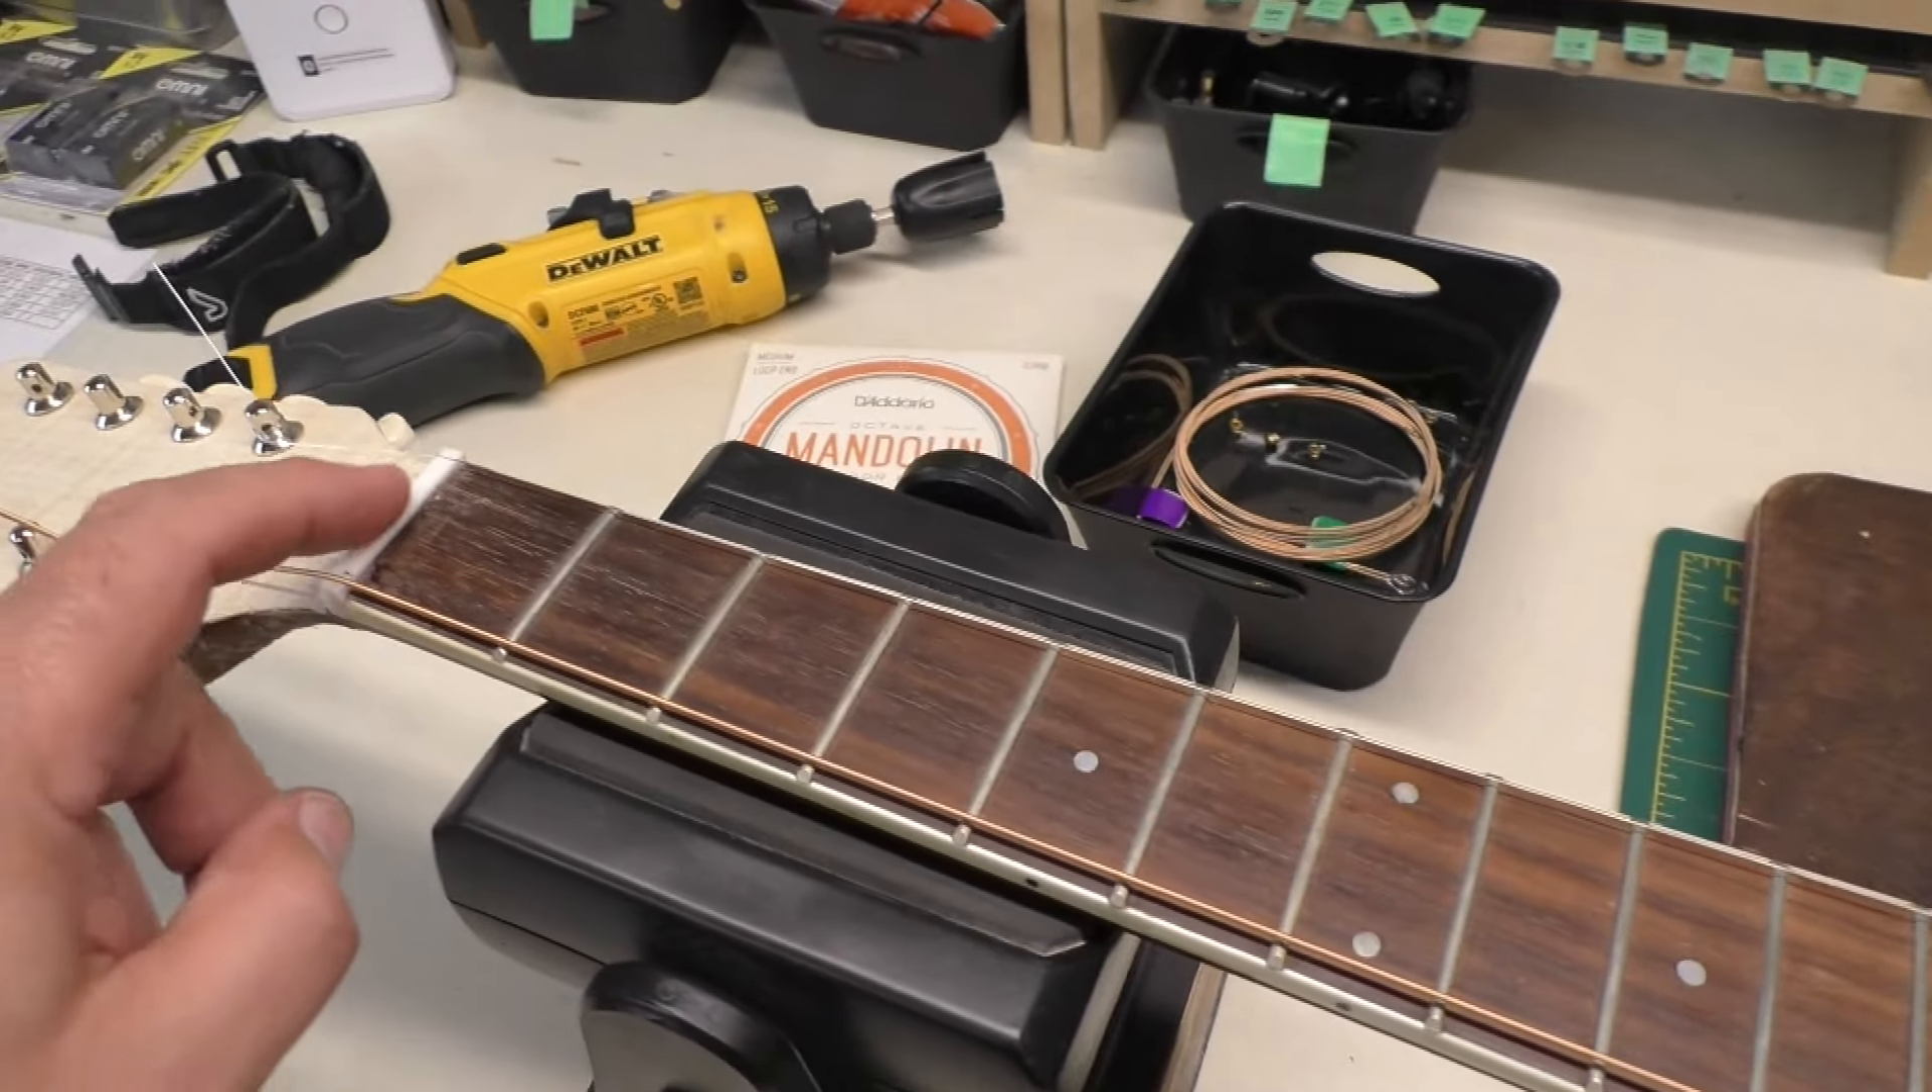Of course I don't have all eight strings on so the tension will be a little different, a little greater, but next steps are going to be to locate the next strings.